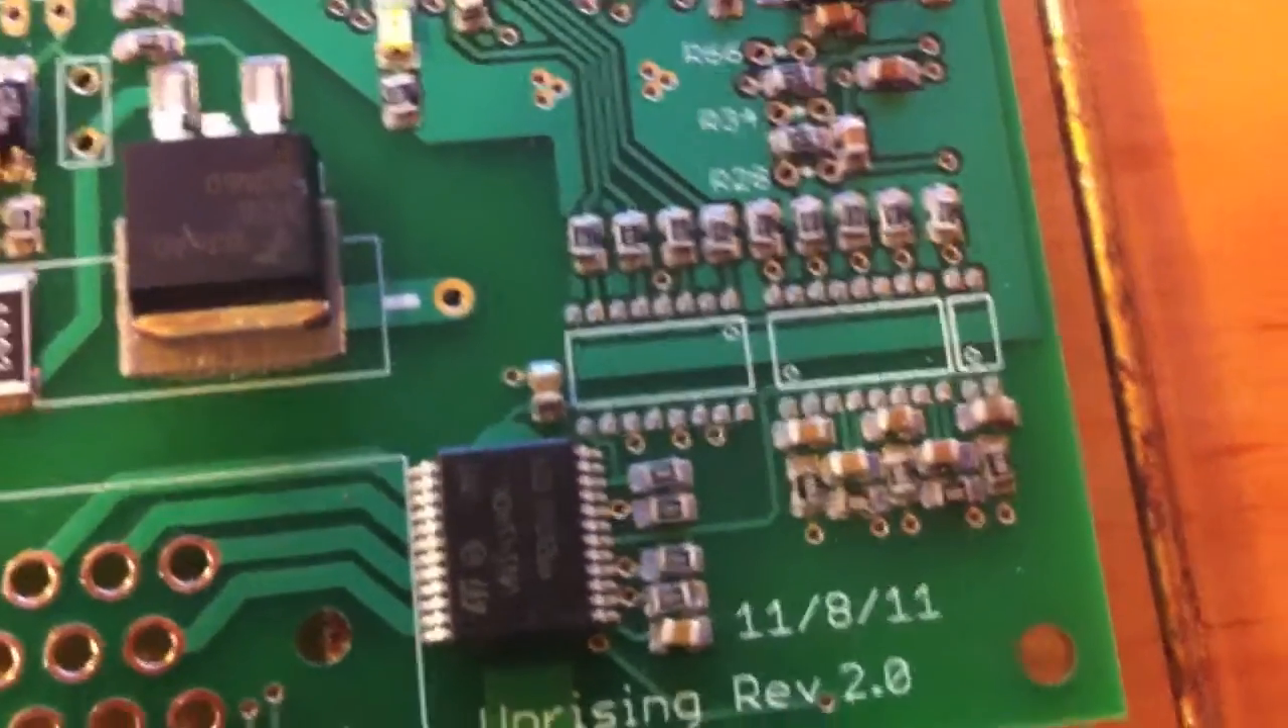Alright, here it is, I put everything on that I had, the only thing left for surface mount stuff is these three optocouplers.